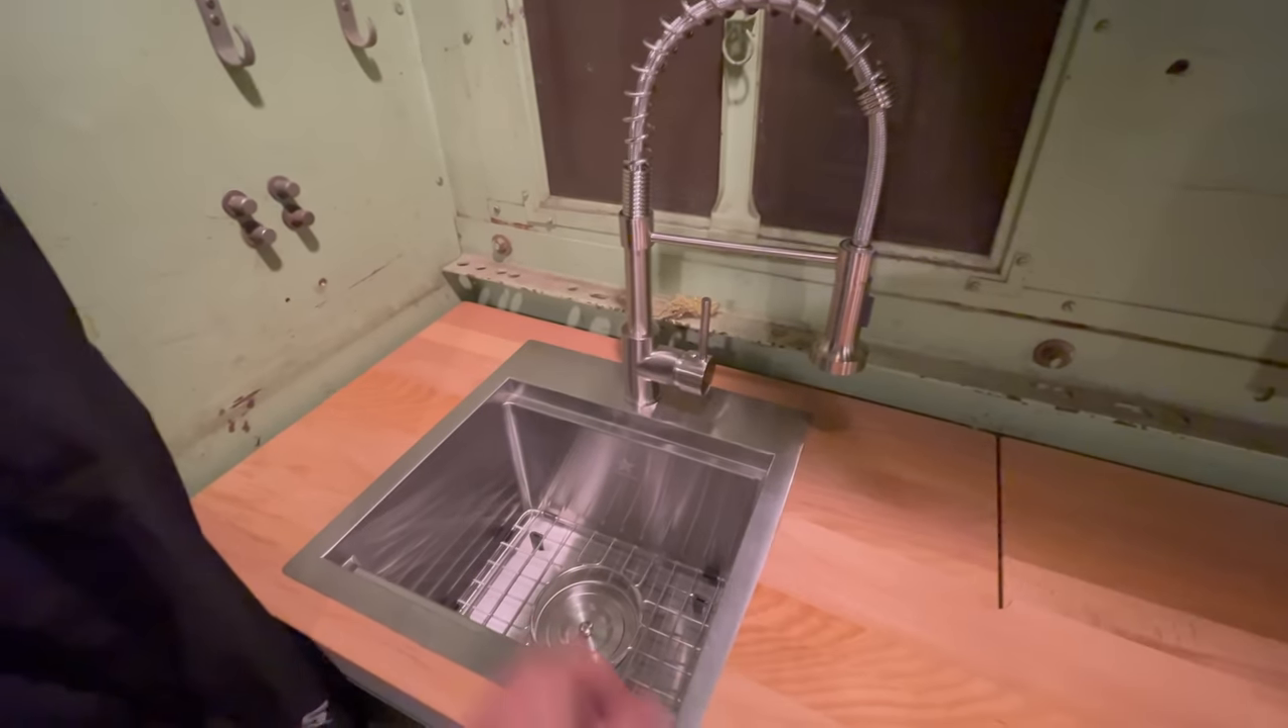Now I have a faucet installed here over the sink.